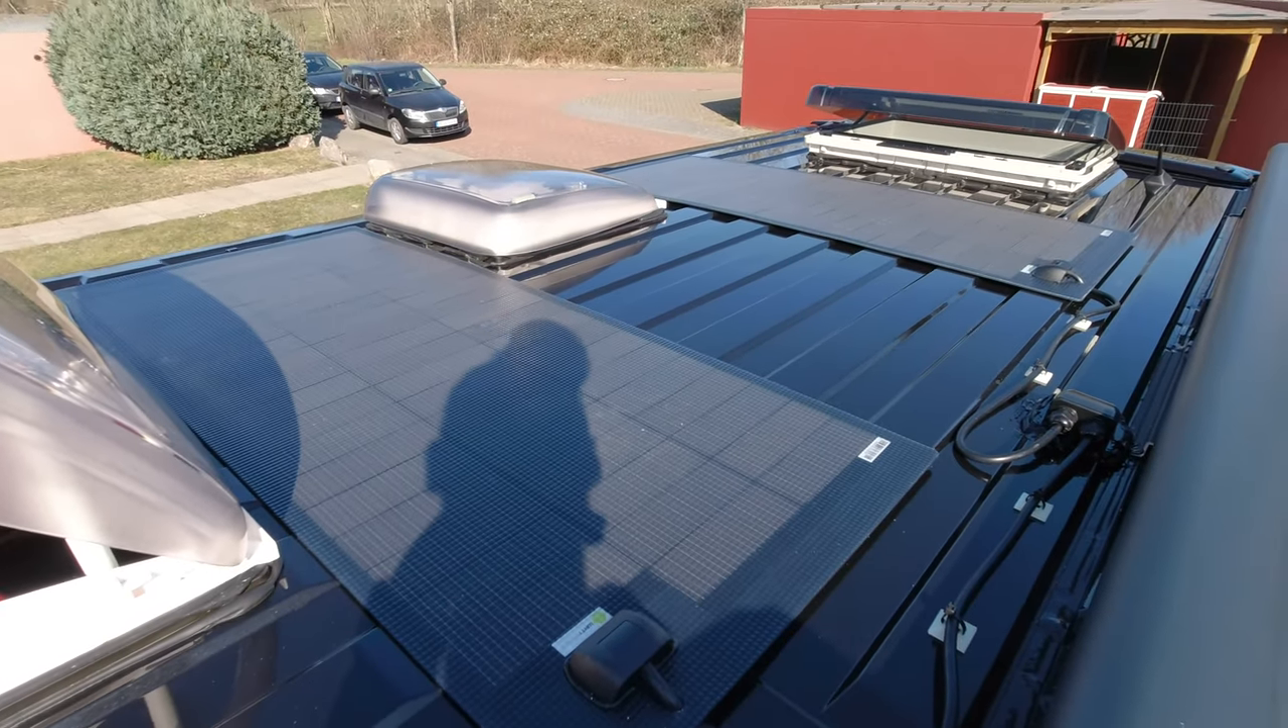Das heißt, hier ist die Solaranlage jetzt drauf.